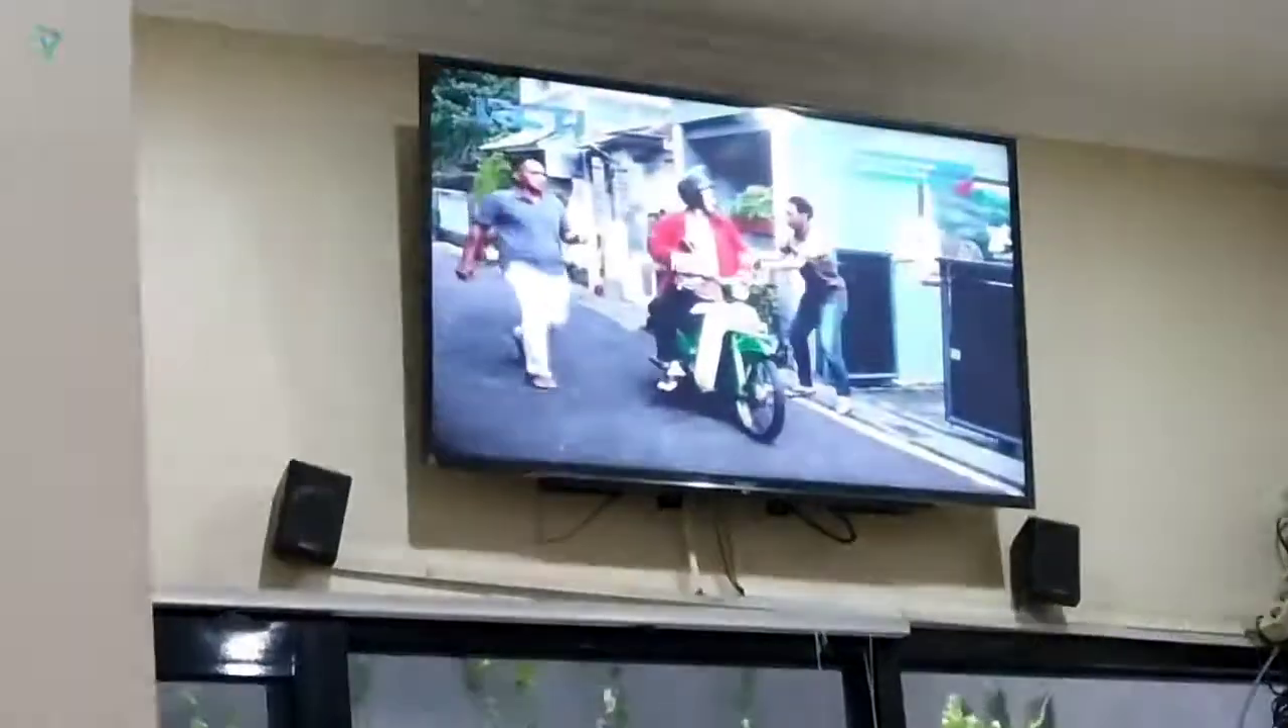TV-nya sudah kita pasang kembali ke tempat semula alhamdulillah TV-nya sudah normal kembali.